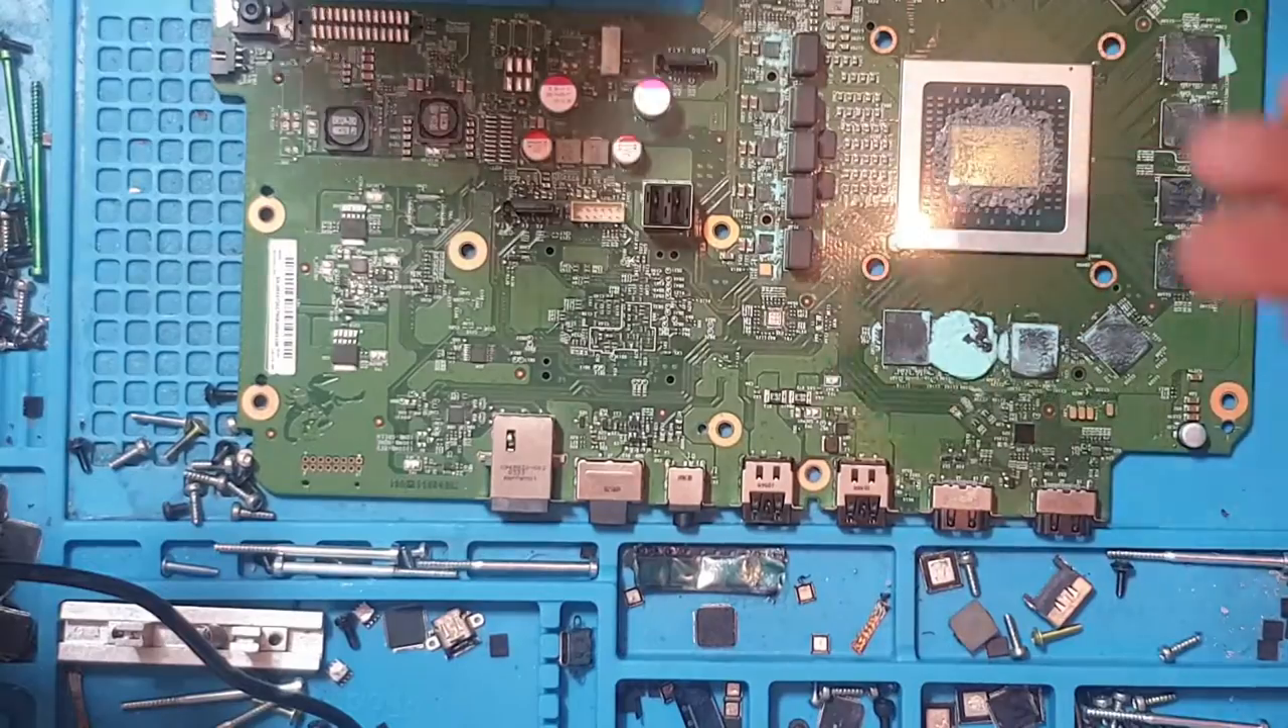So i've taken the console completely apart taken the board out.